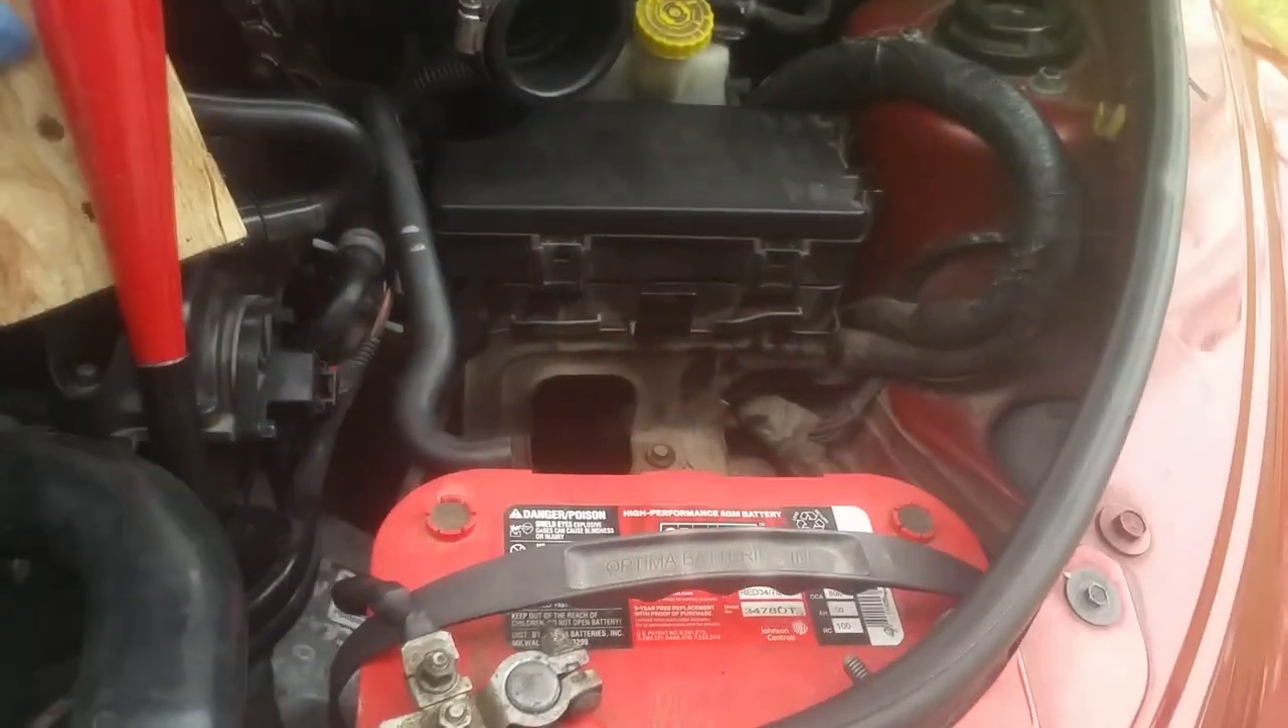I got the battery back on.